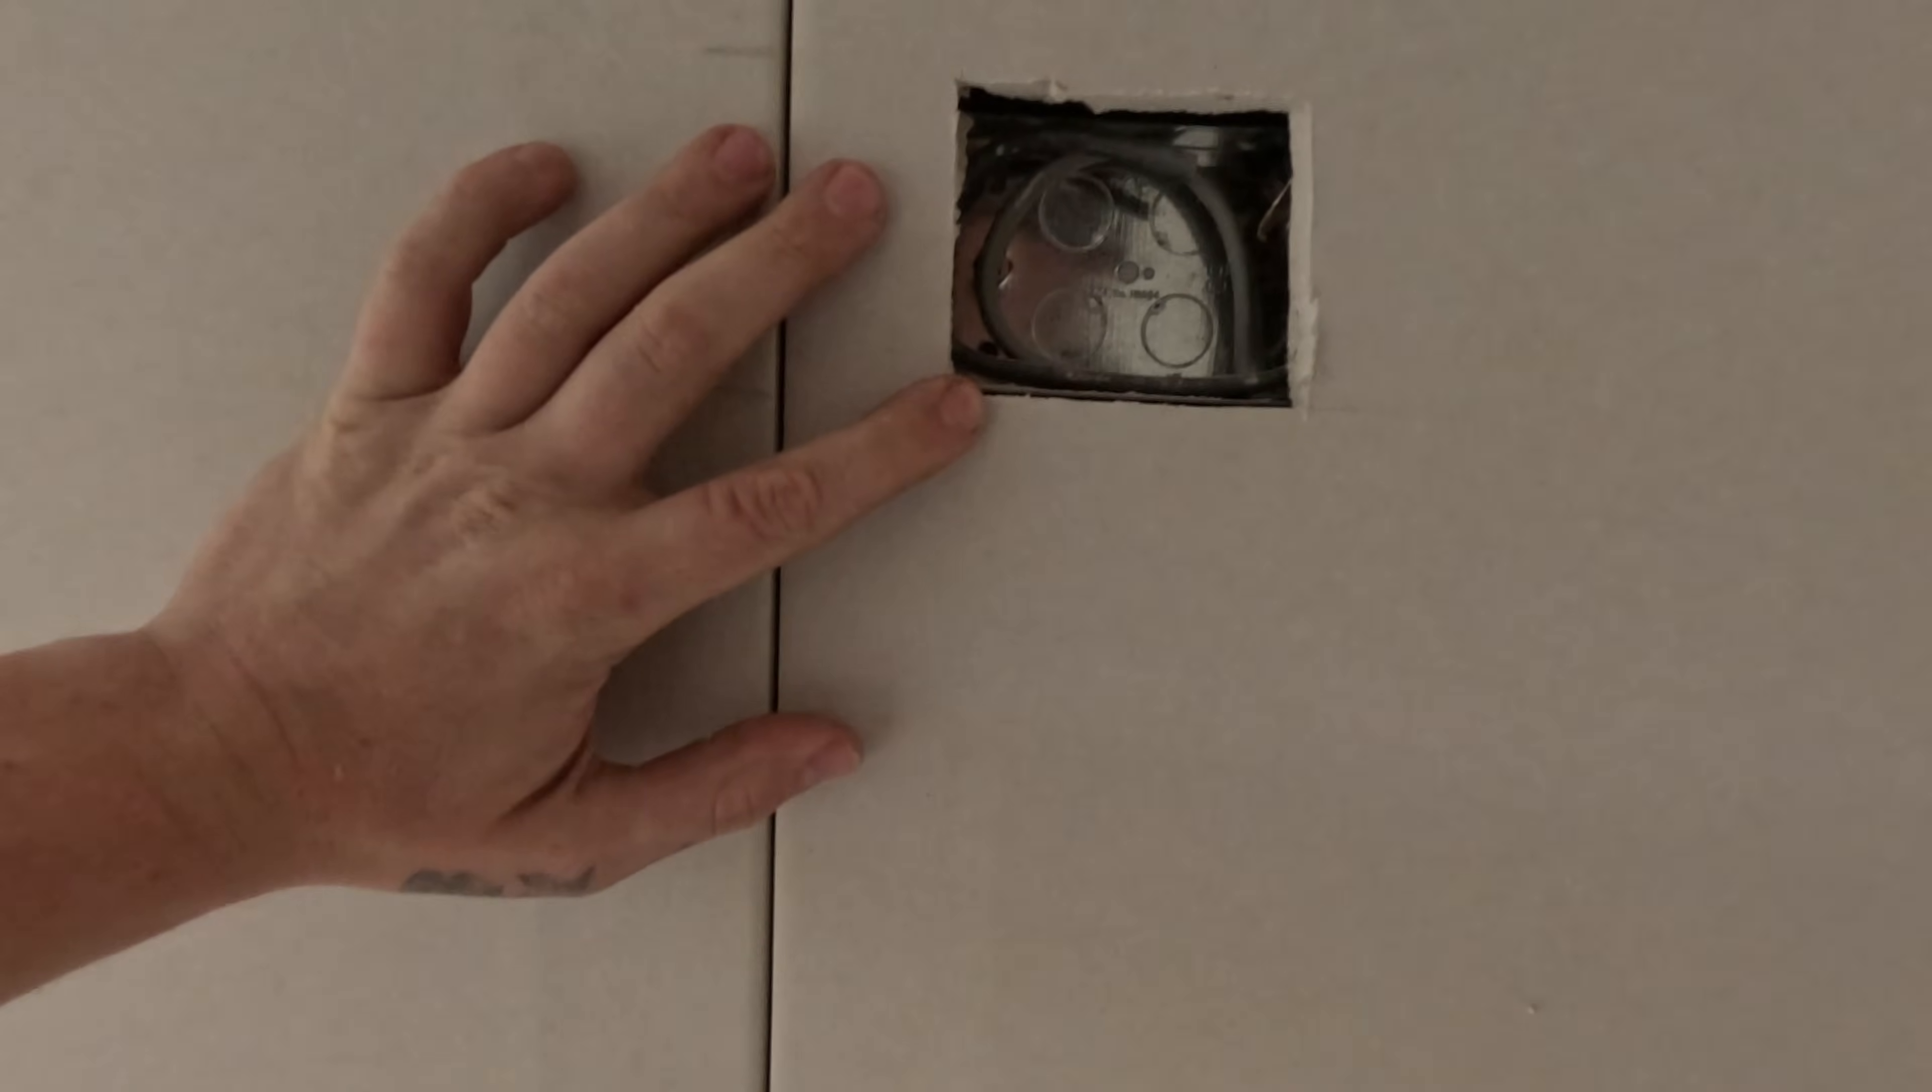The box isn't level, it's not cut out properly.